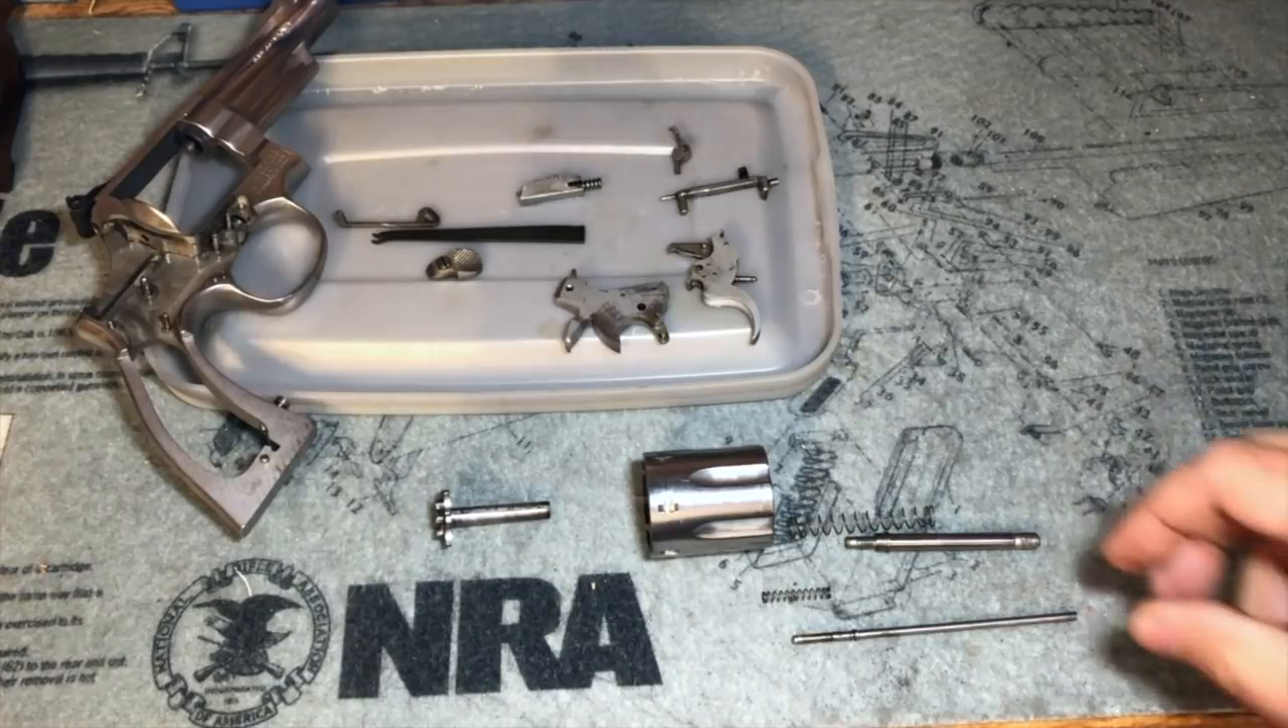And I've succeeded in disassembling the cylinder.